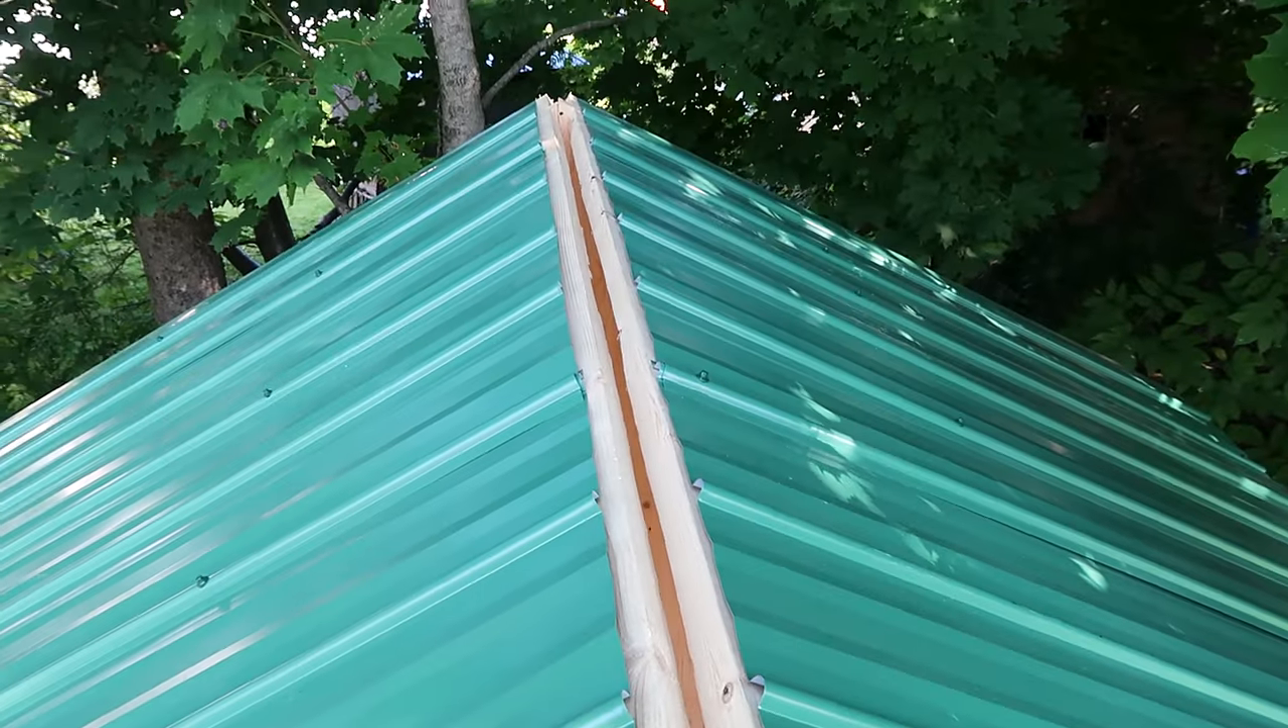I still need a ridge cap to cover the top of the roof, but they were charging way too much for that, so I'll make my own.